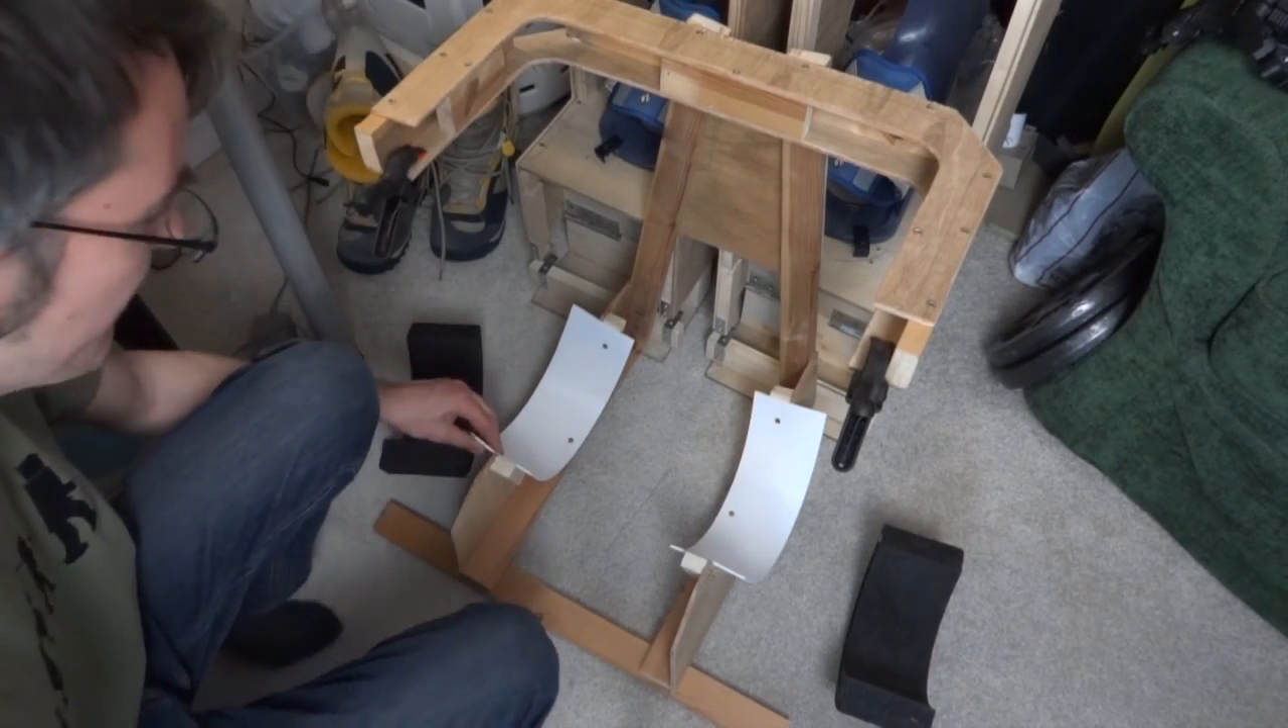I've just screwed in a couple of bits of plastic there which is actually foam PVC board.